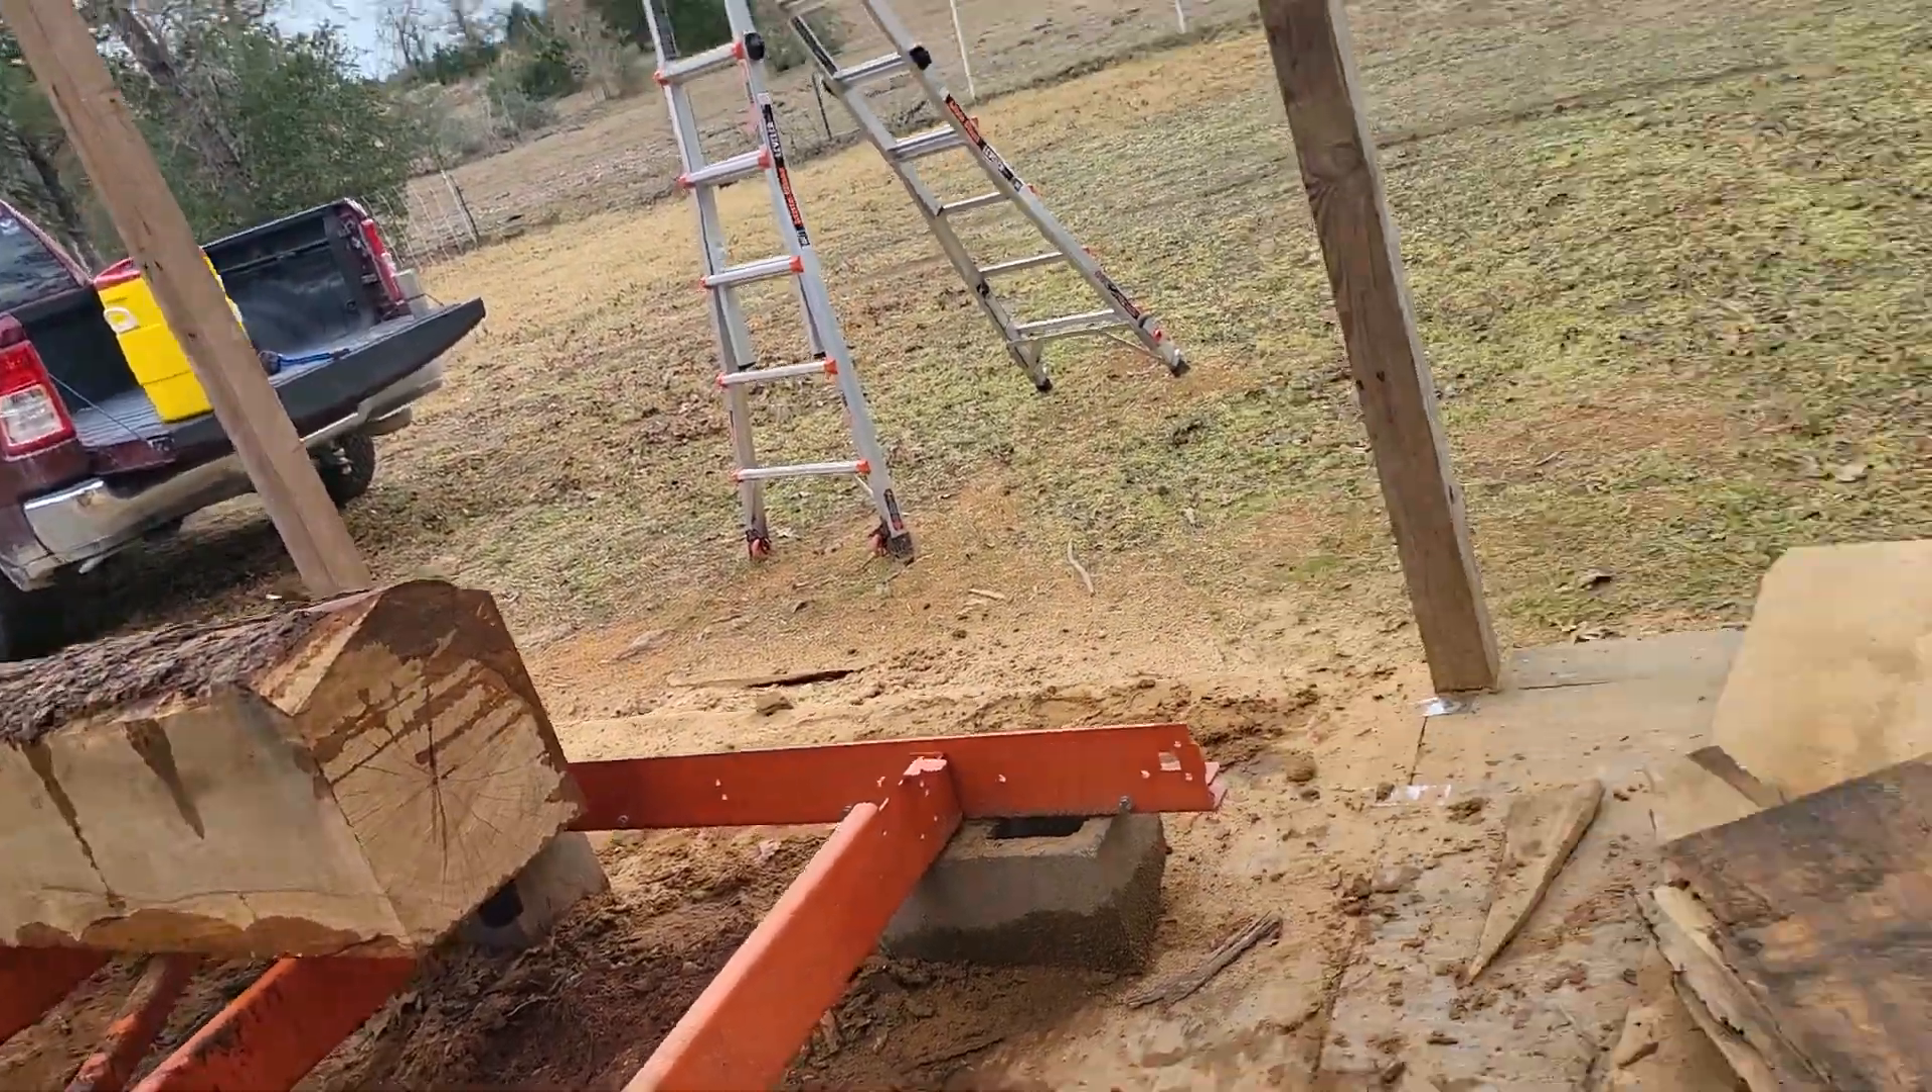But, I'm down to the last side to take the bark side off.